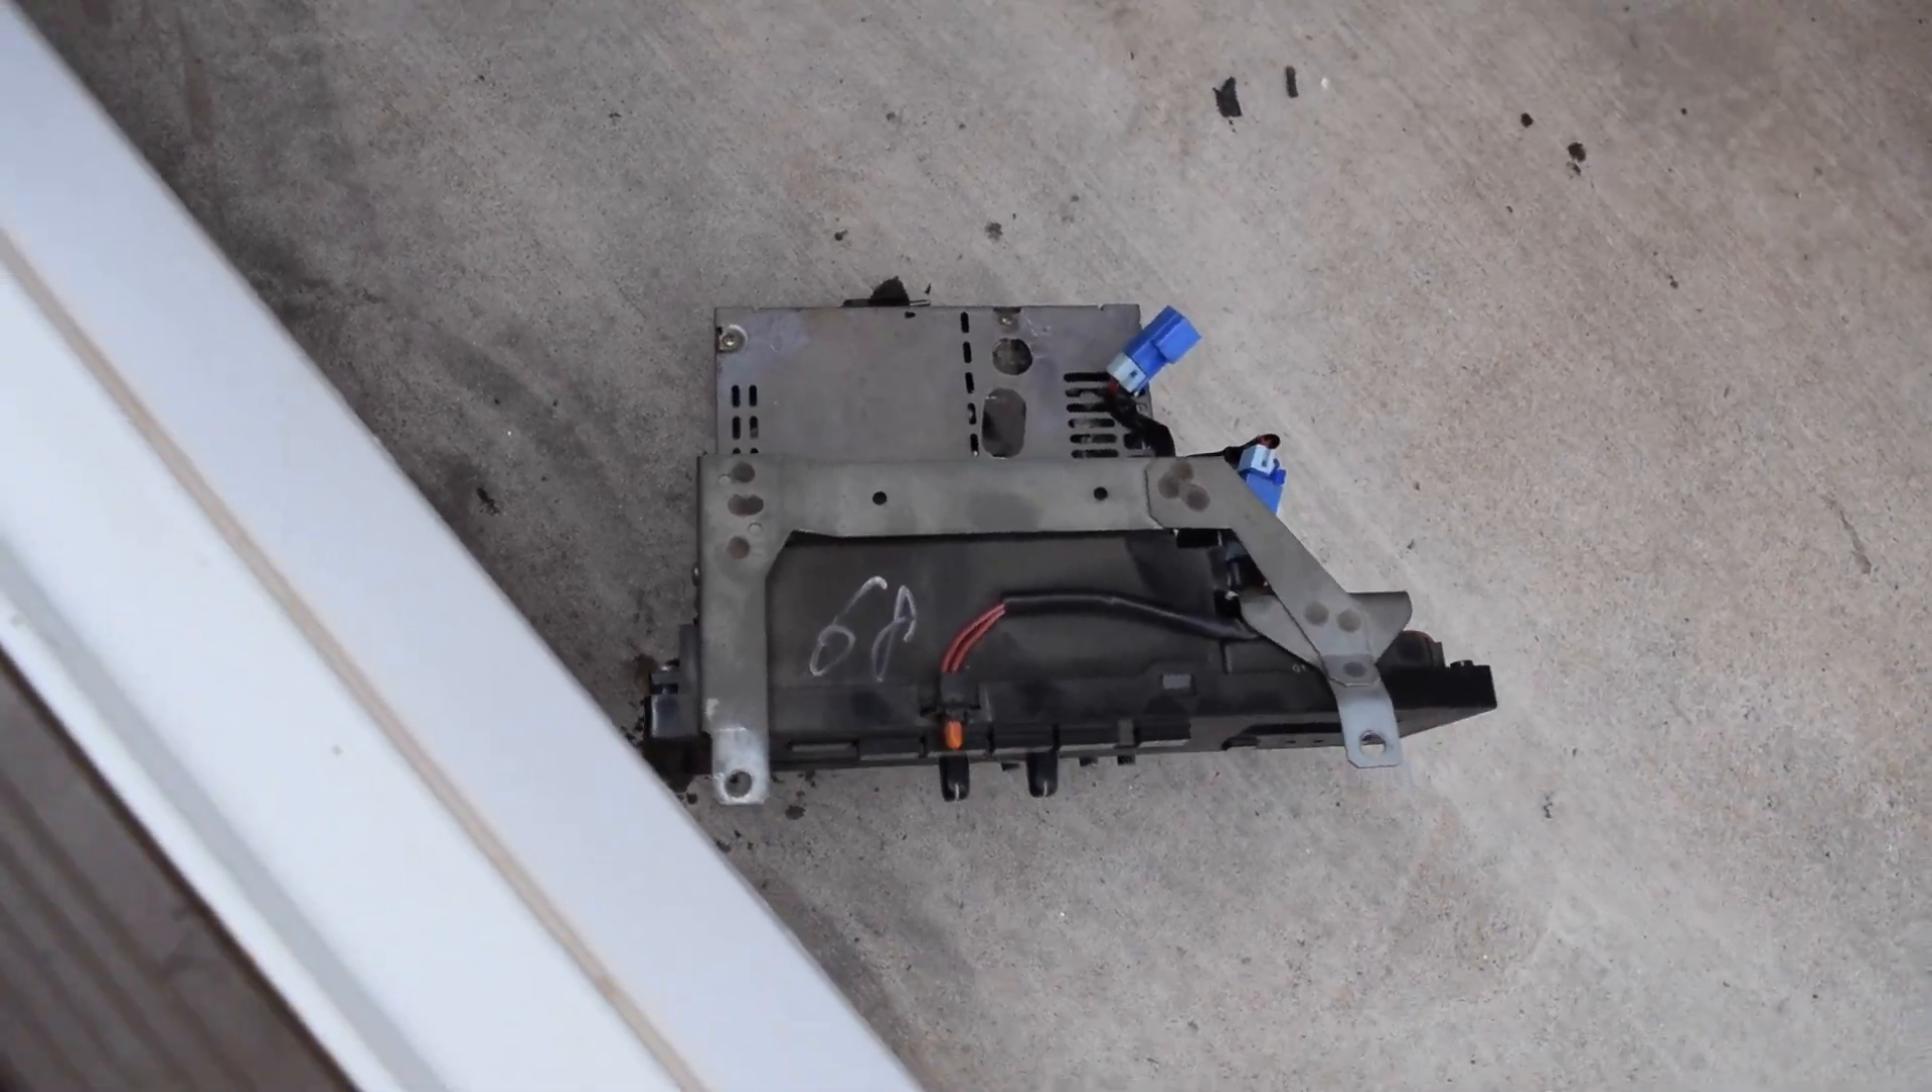As you can see, I pulled the radio out right there.